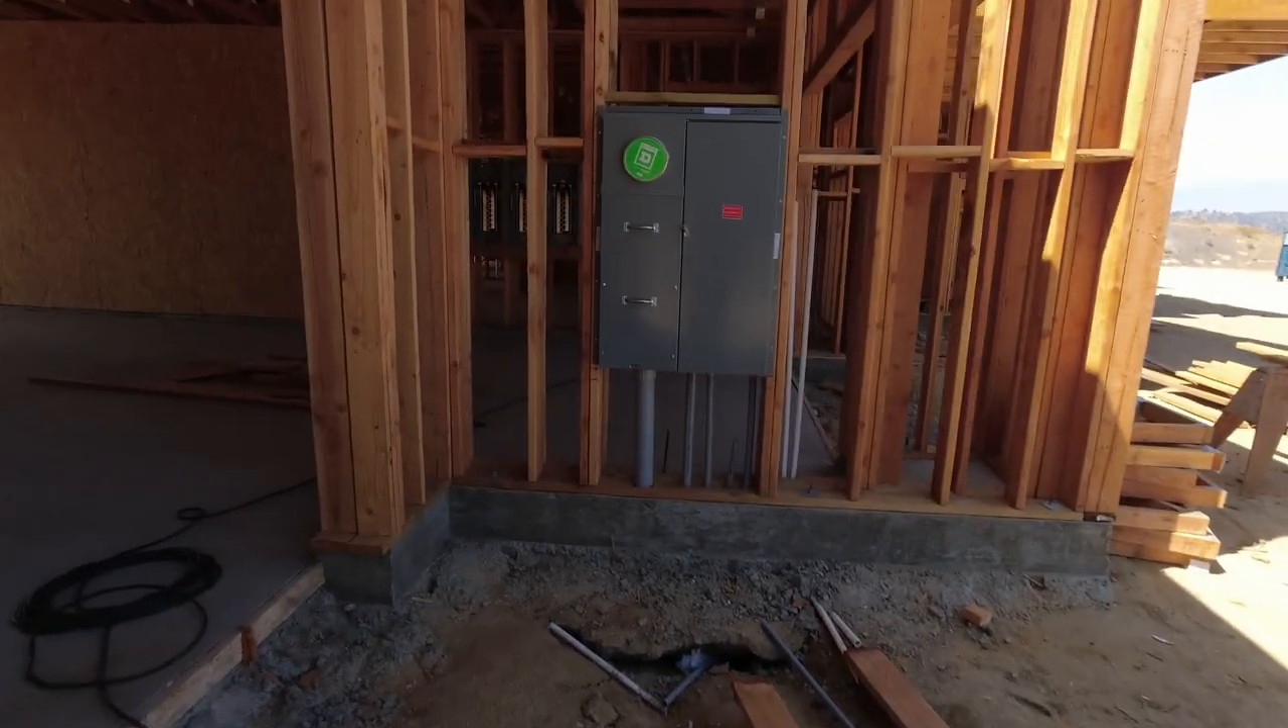So, anyway, you can see that they got the panel in. All right.